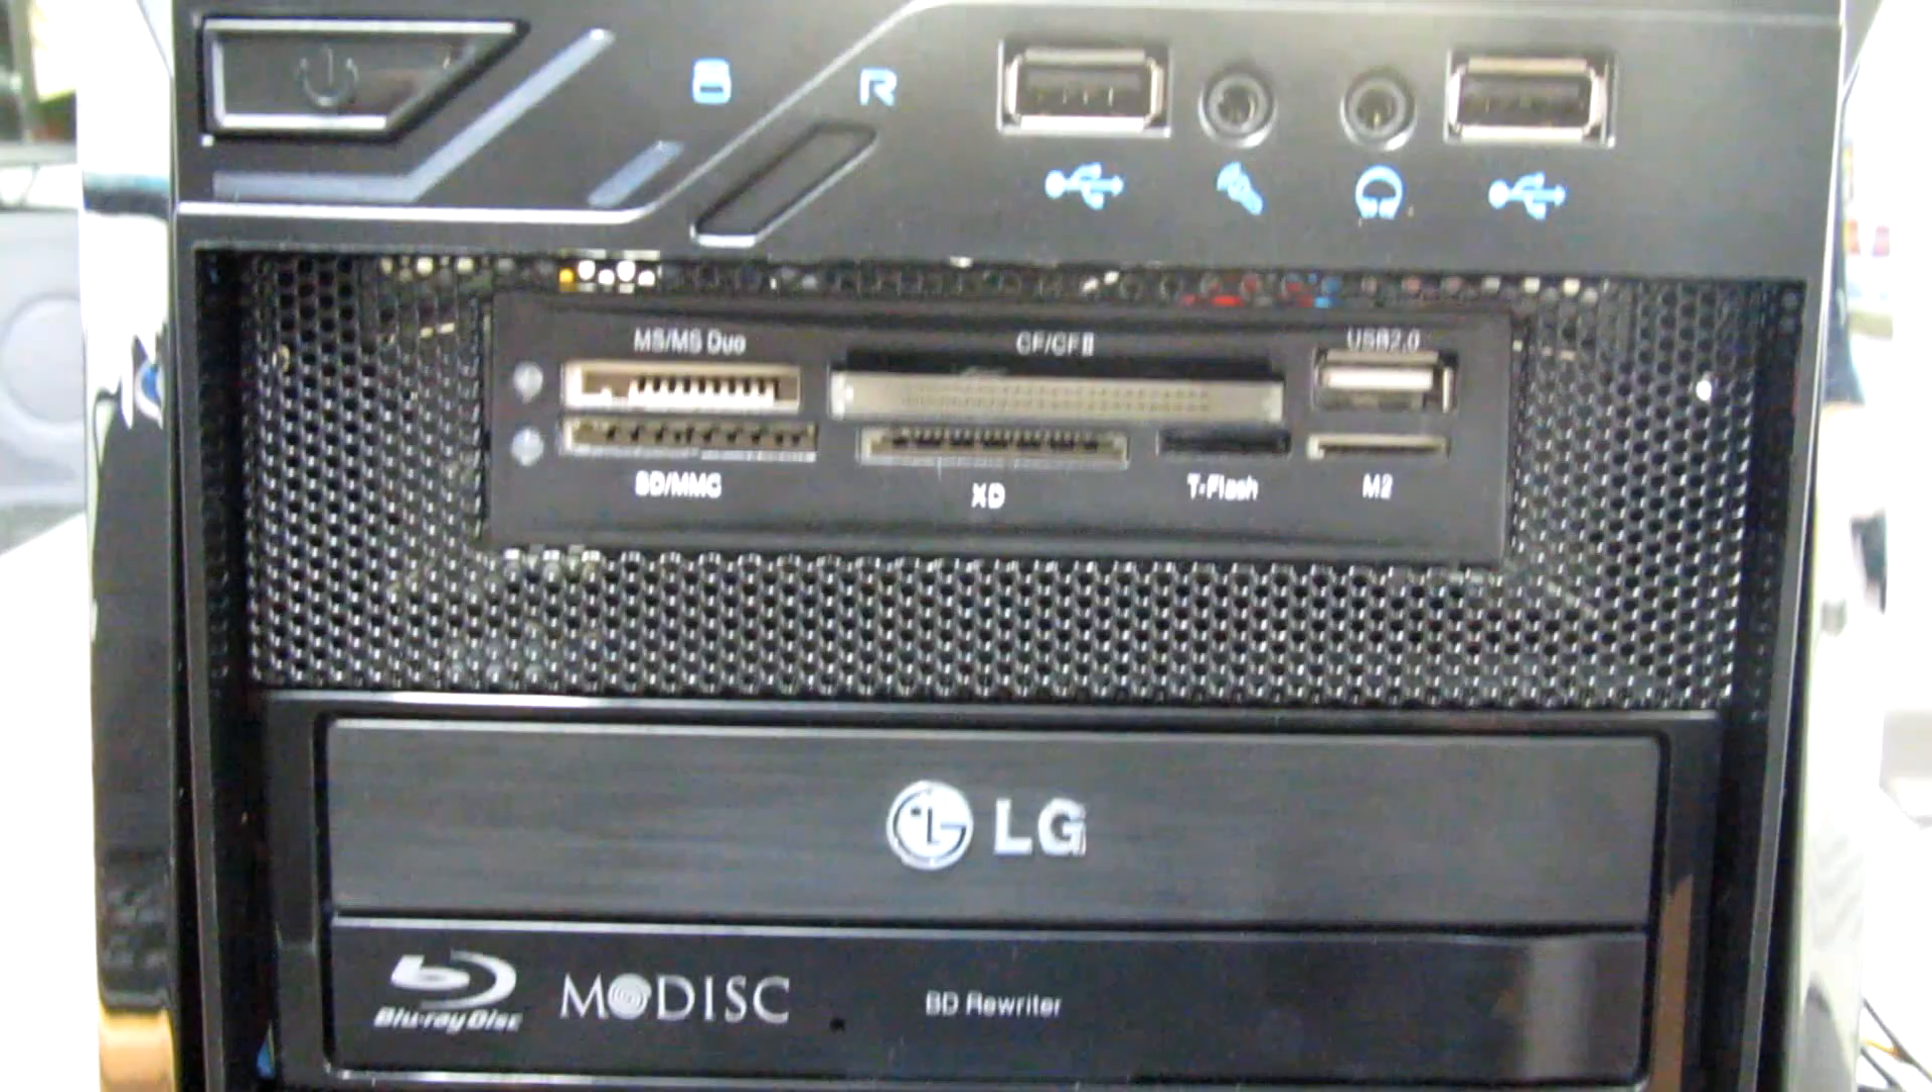This is the system as you see the card reader the USBs and the DVD installed and we have as you see inside the hard drive is there ready to go with windows 7.